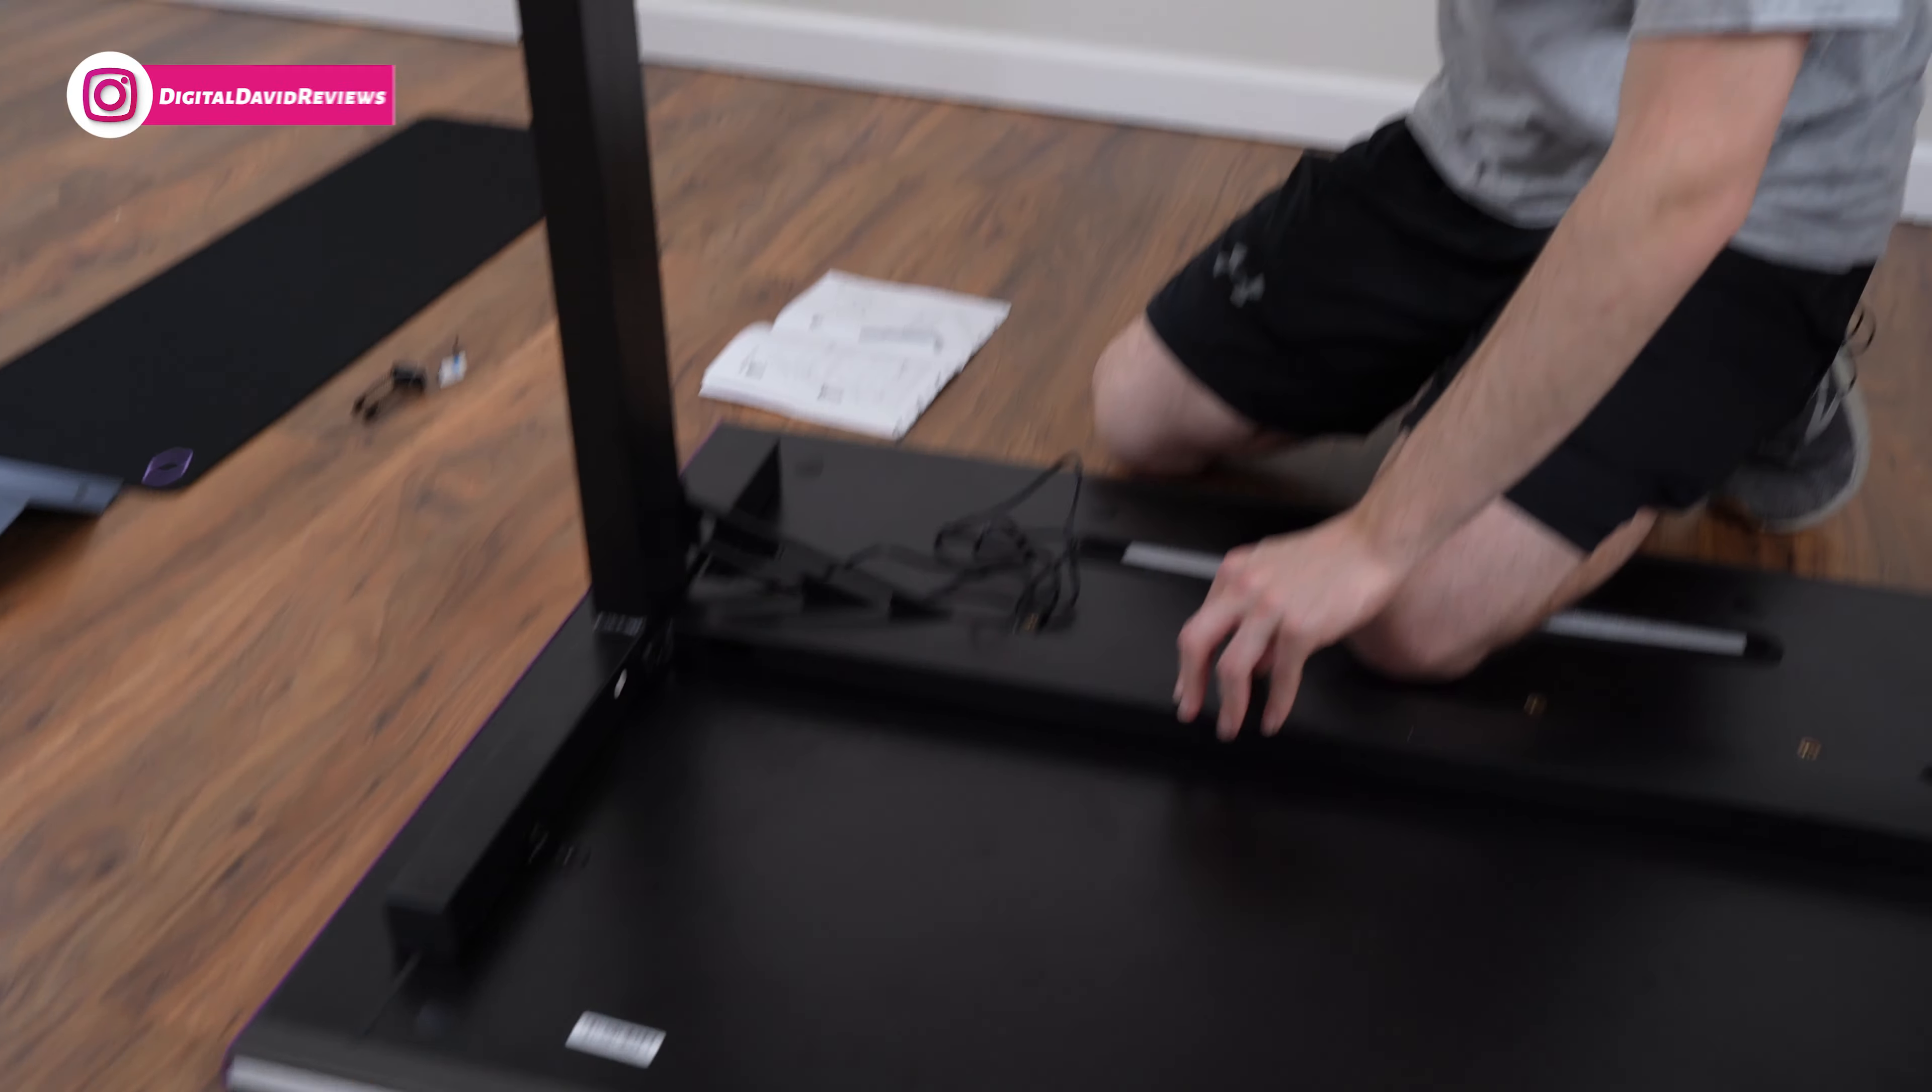Step five is finished you can see everything's assembled right here we now have the desktop onto the stand and frame.